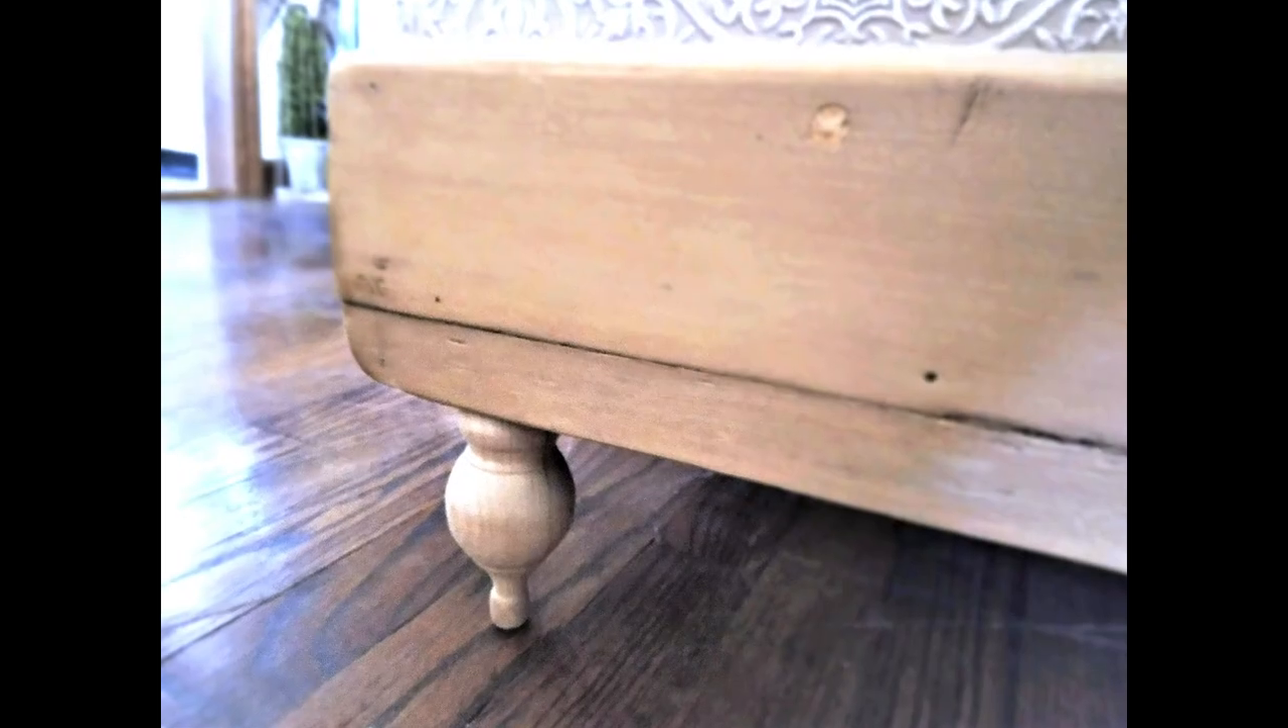I purchased four of these wood finials from our local Home Depot and attached them to the bottom of the trunk.